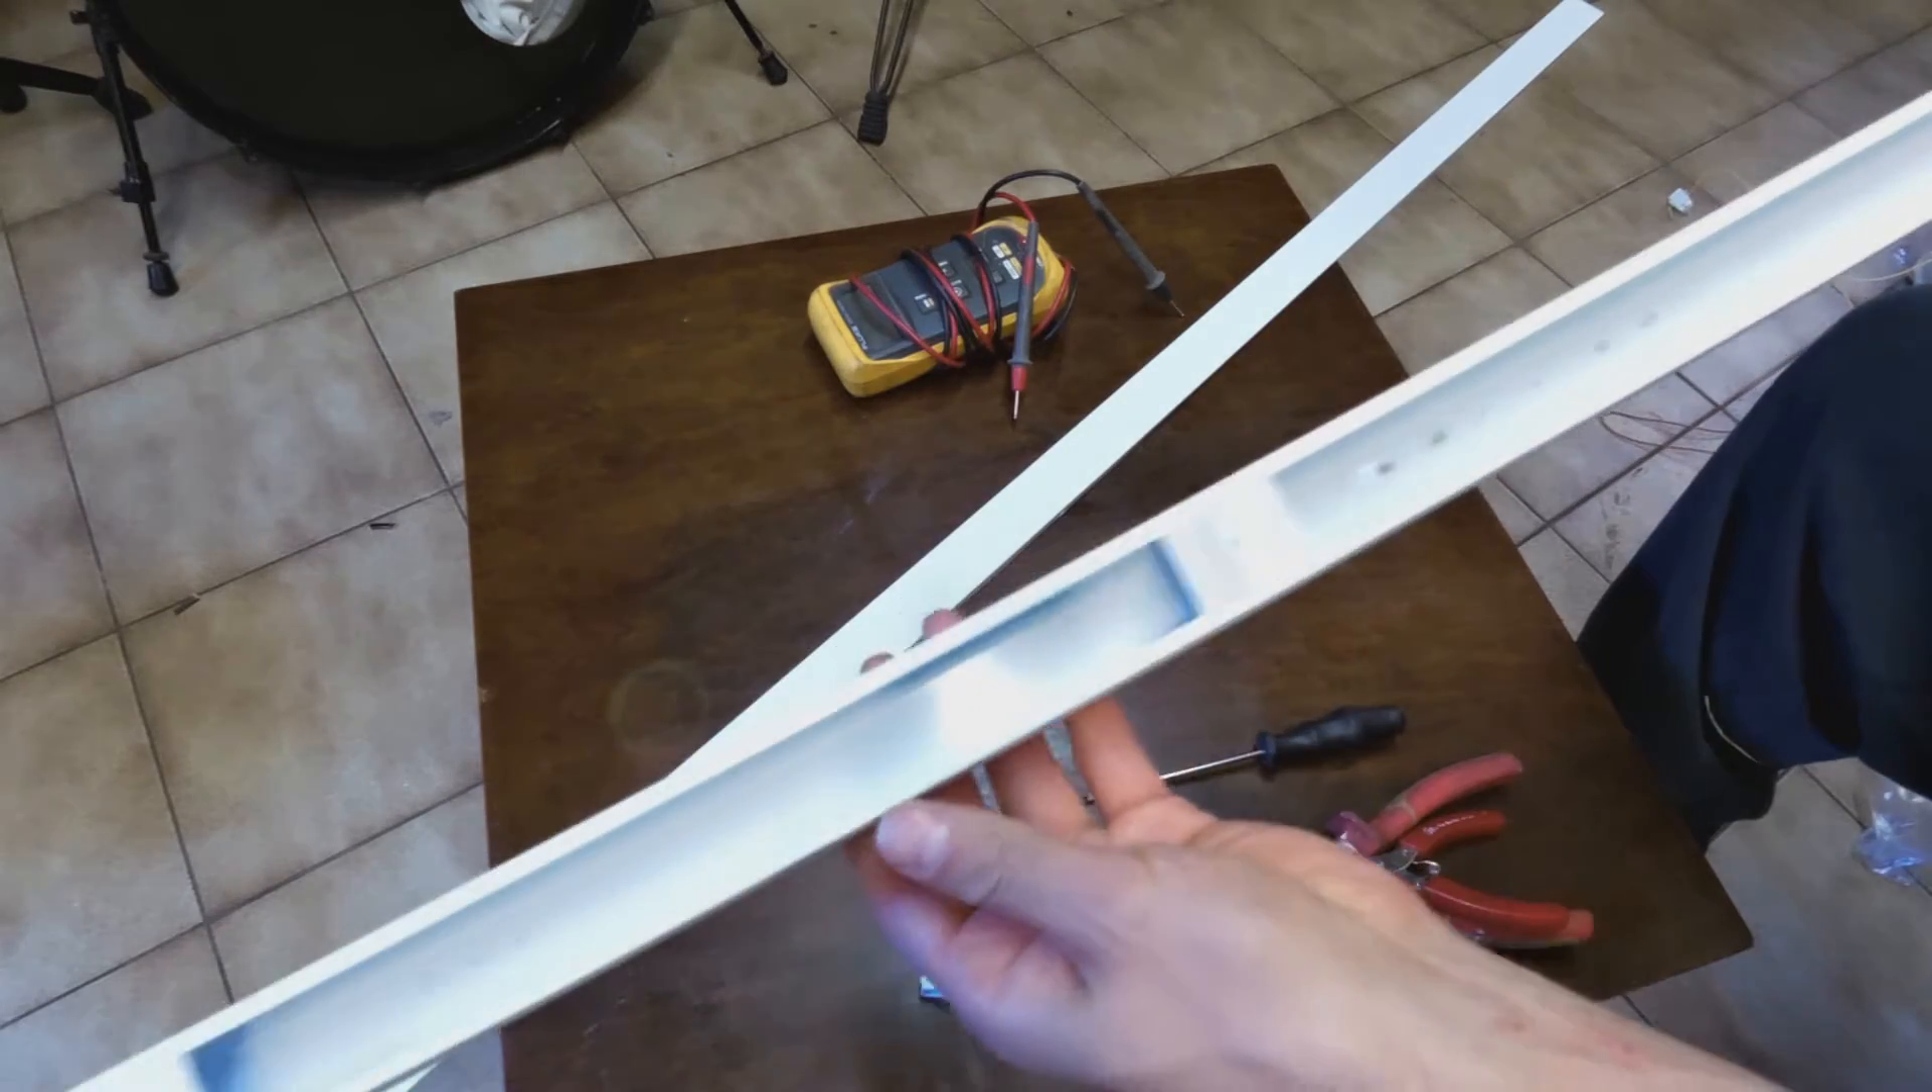So now I just have the housing itself as you can see there's nothing in here.